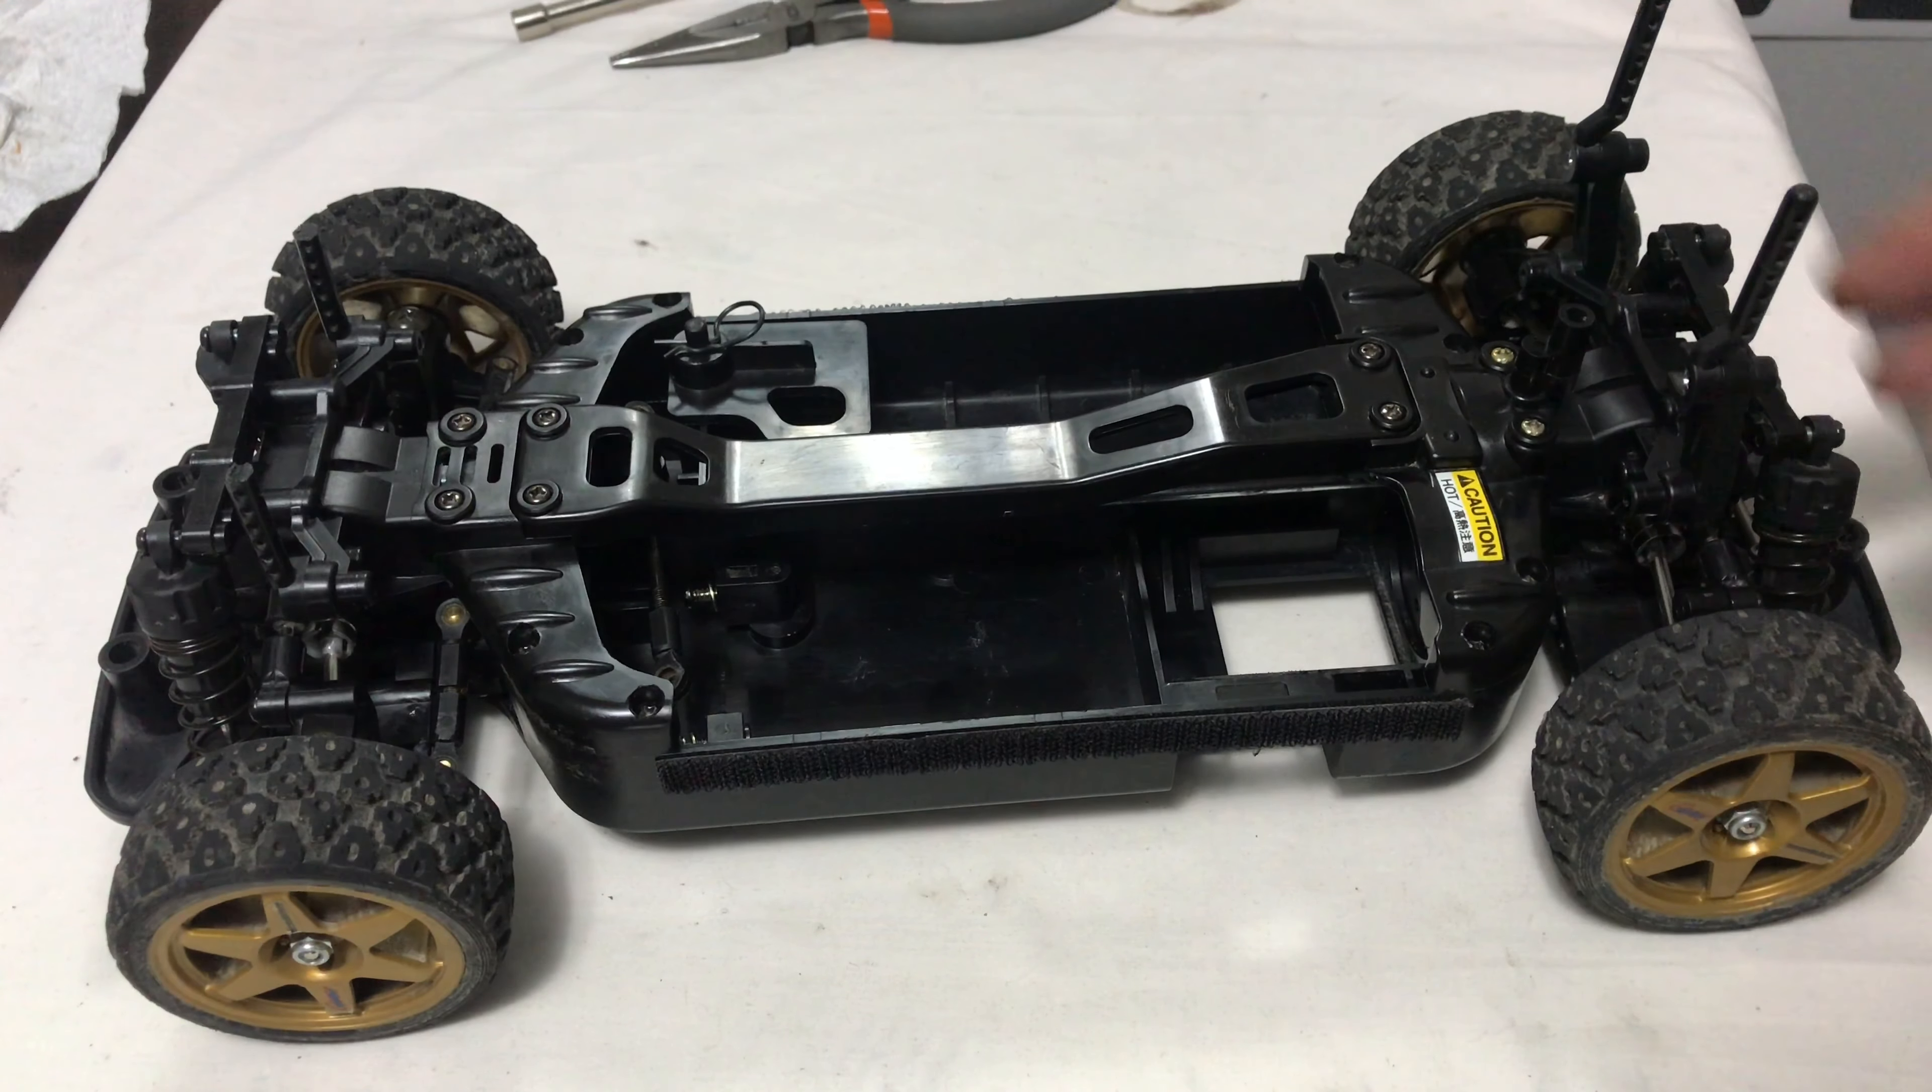Um so obviously the wheels are on now.